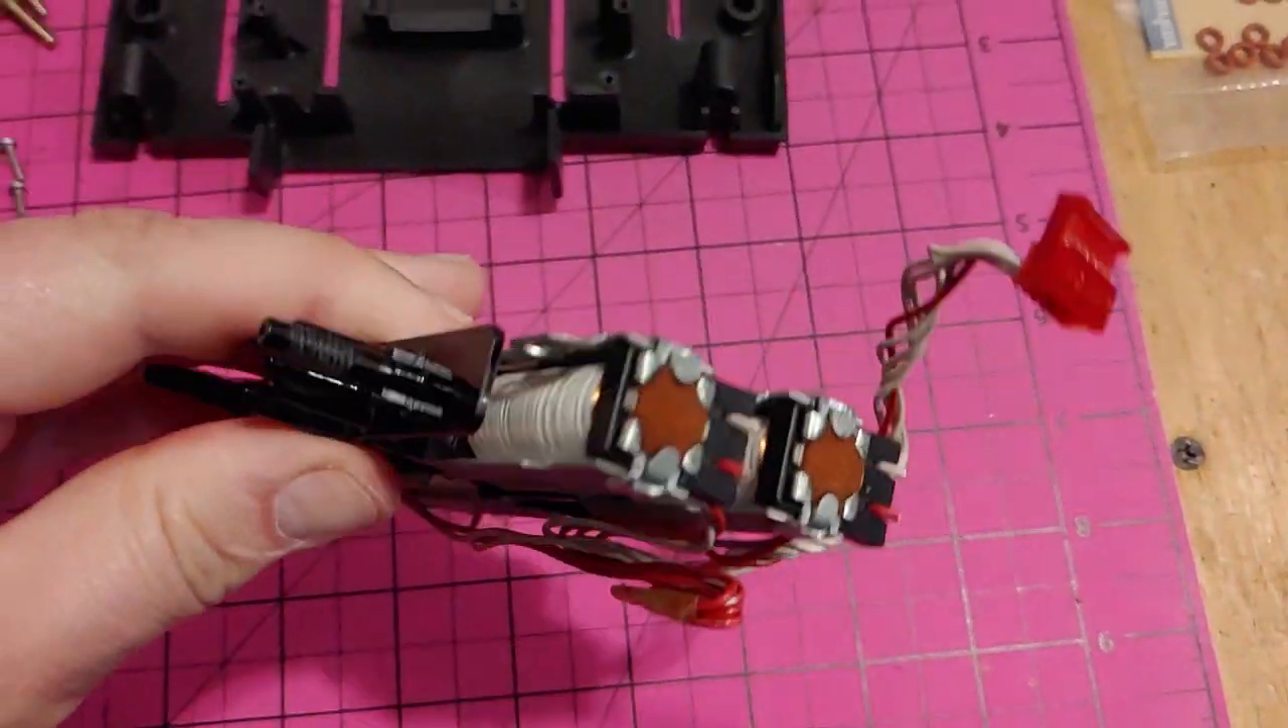And here it is, the solenoid assembly removed from the tray.